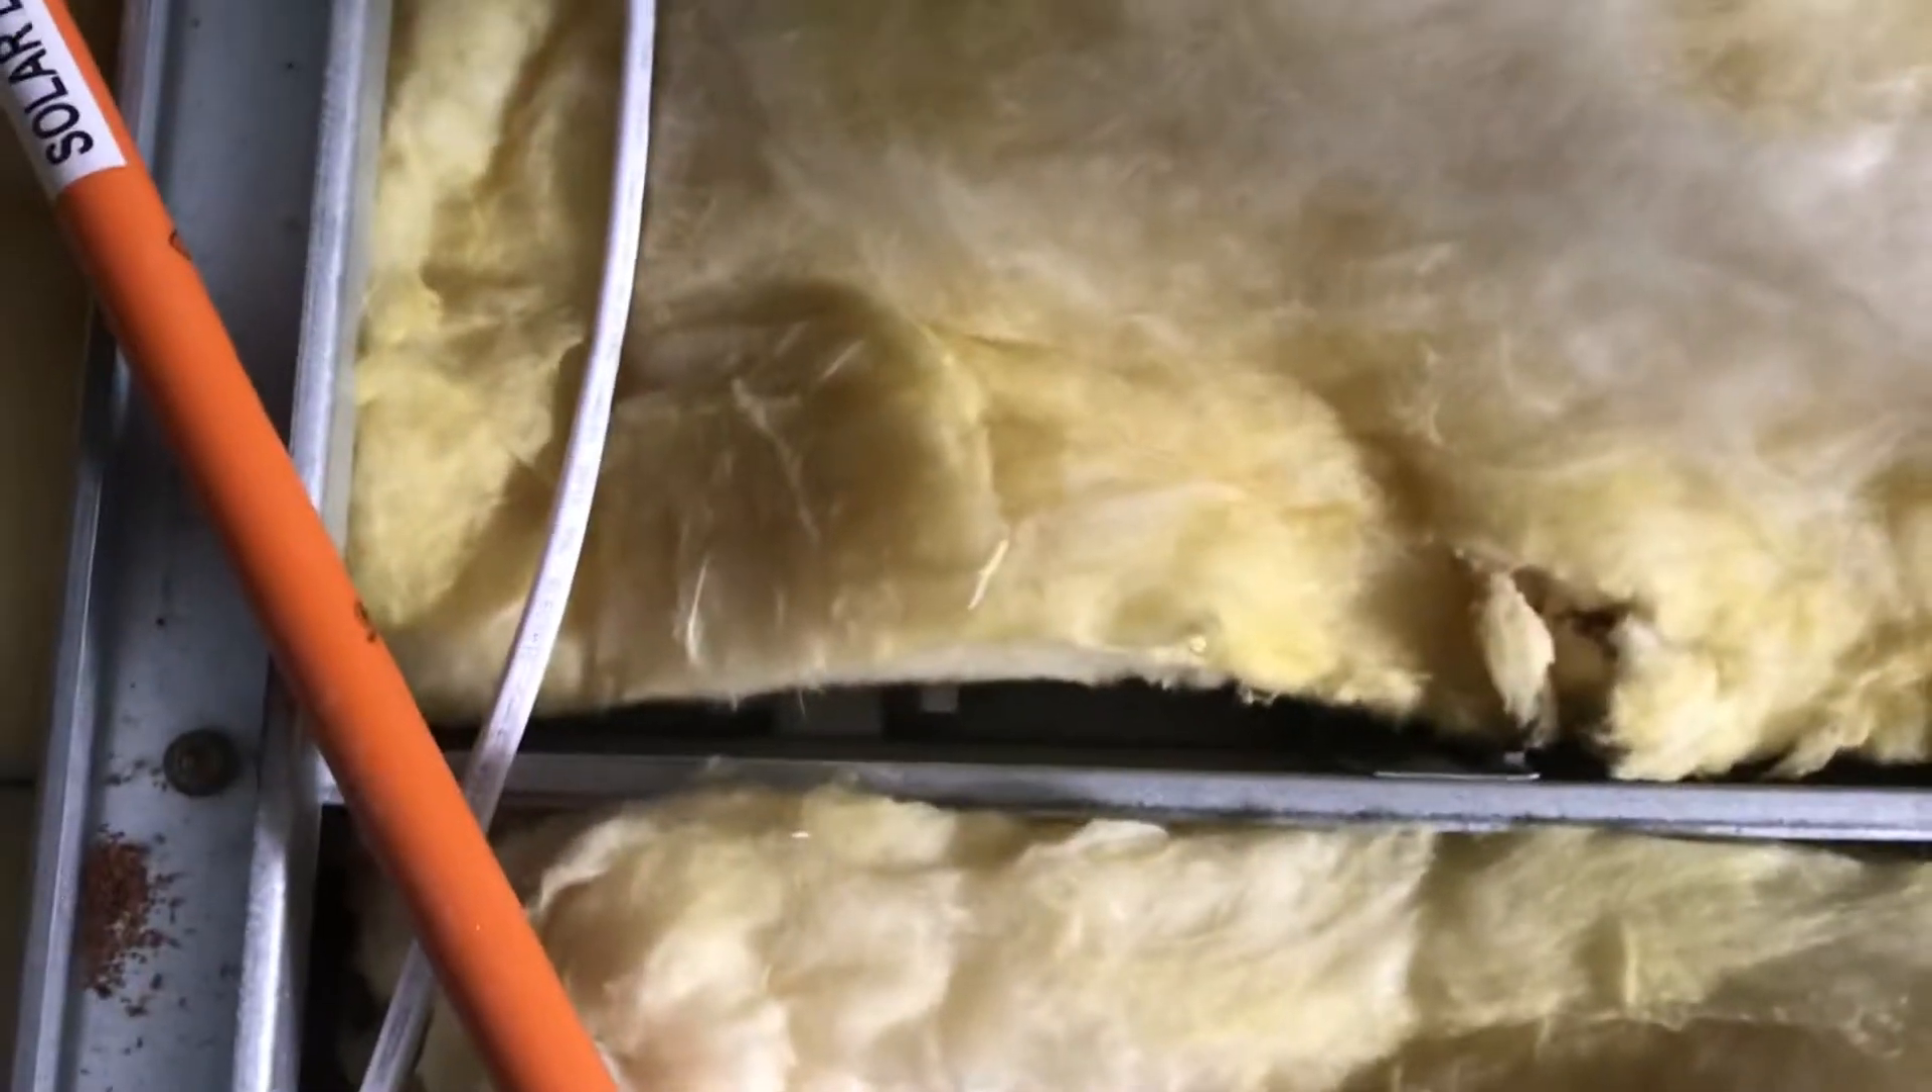Every single bay has these little gaps here see where a normal frame would be that little bit wider and the bat would fit neatly but every bay you'll find is just a little bit short for the bat.